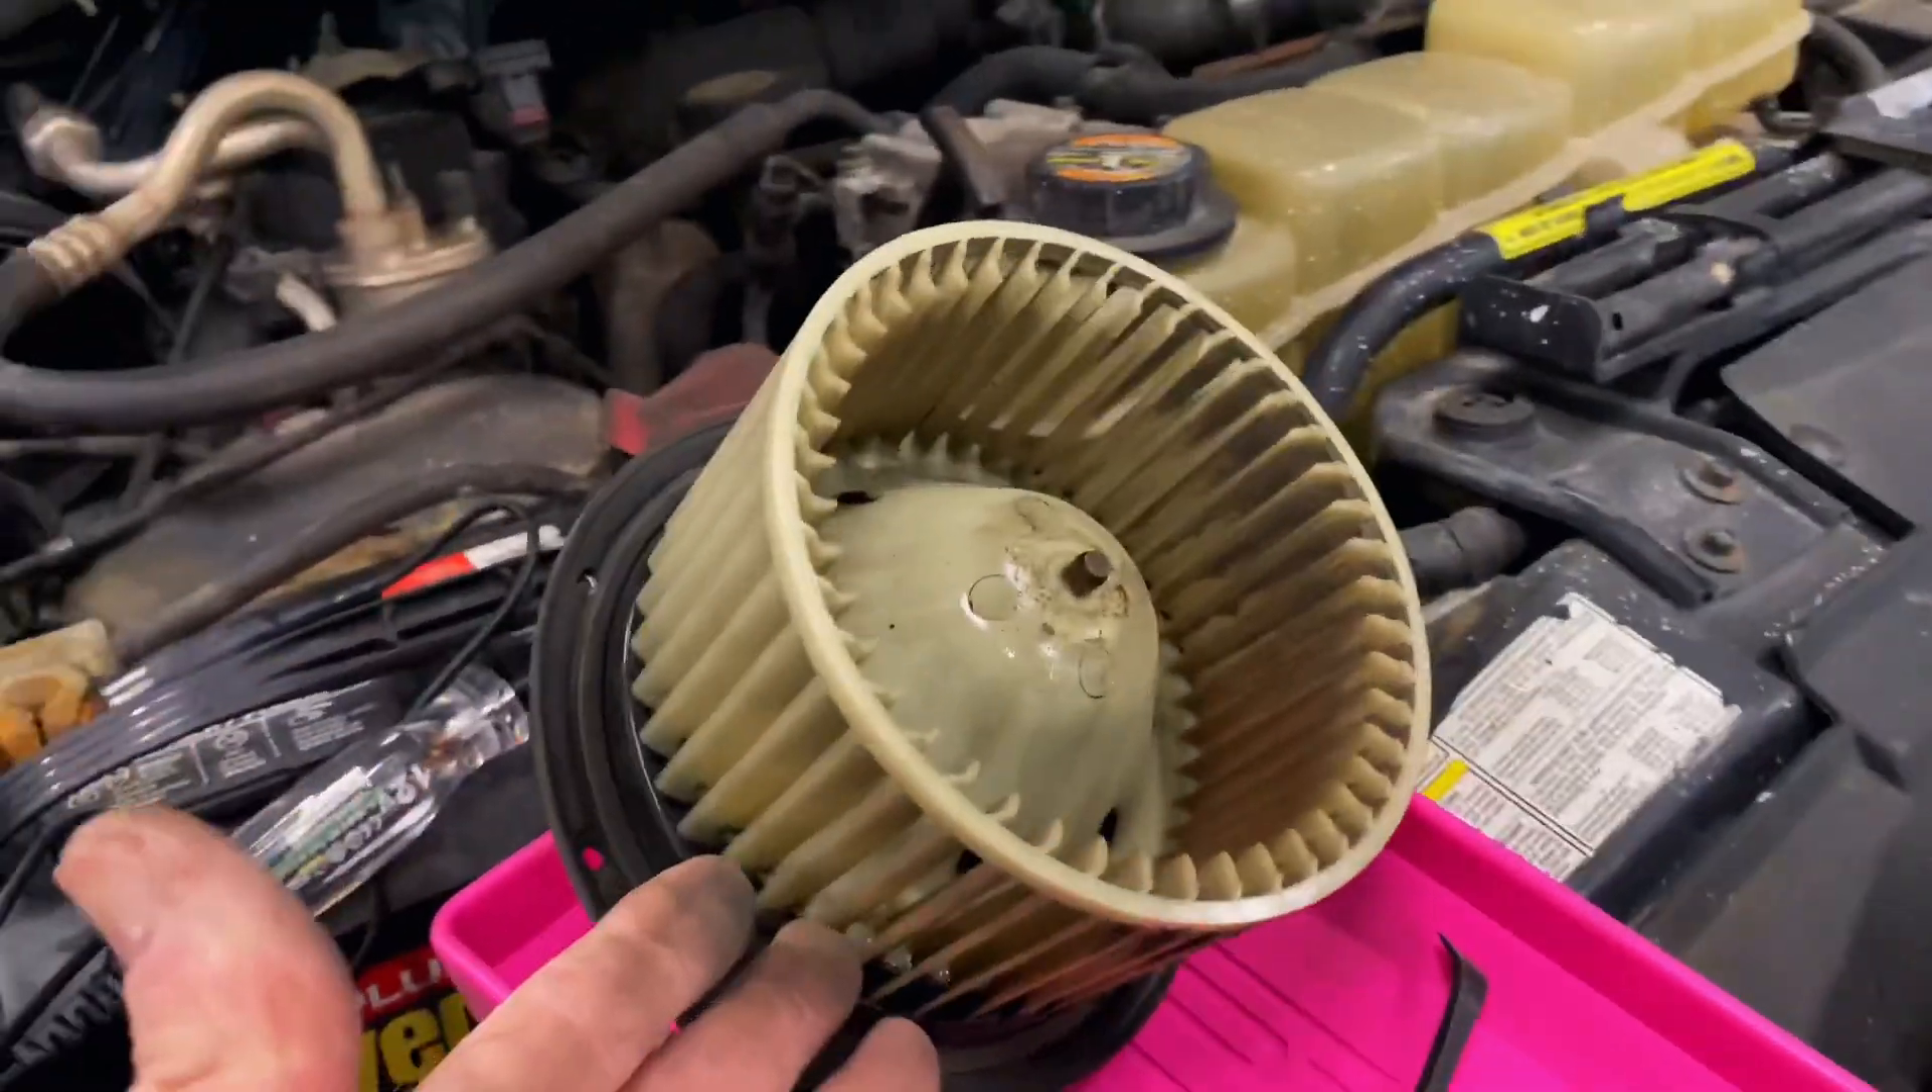All right, so you can see we got the blower motor out.